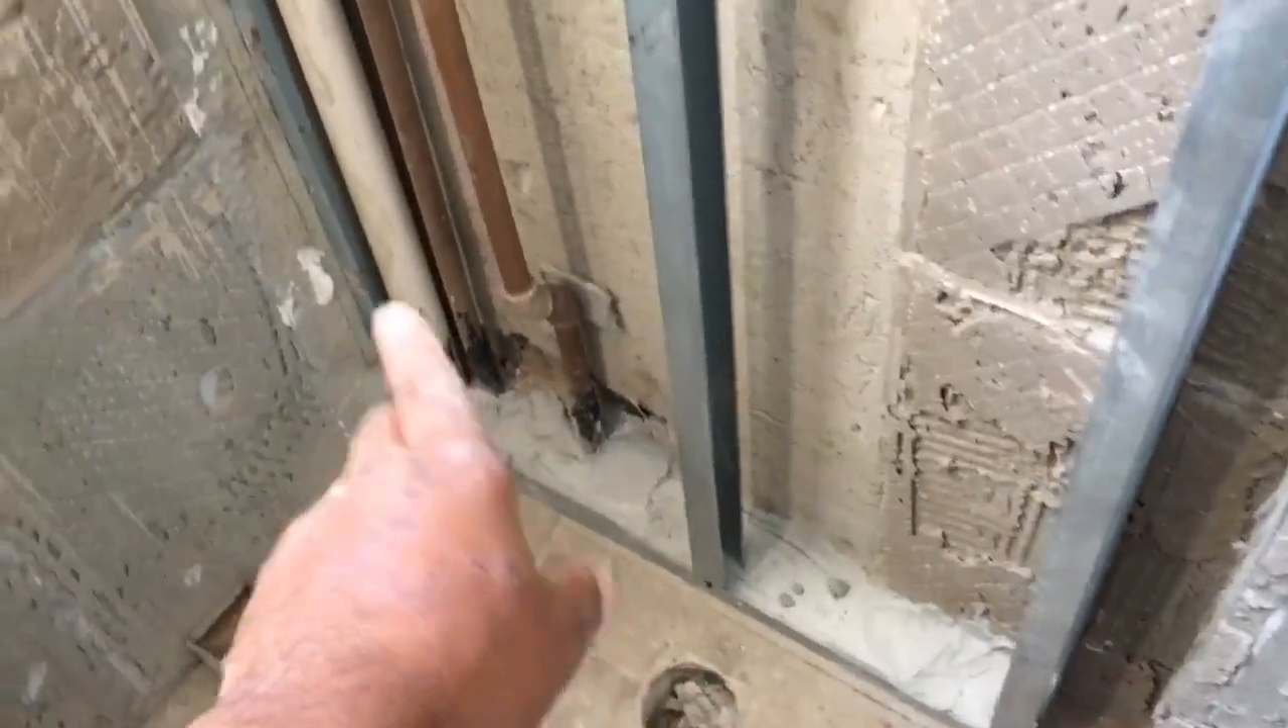E aí pessoal, a gente instalou o montante ali do meio.